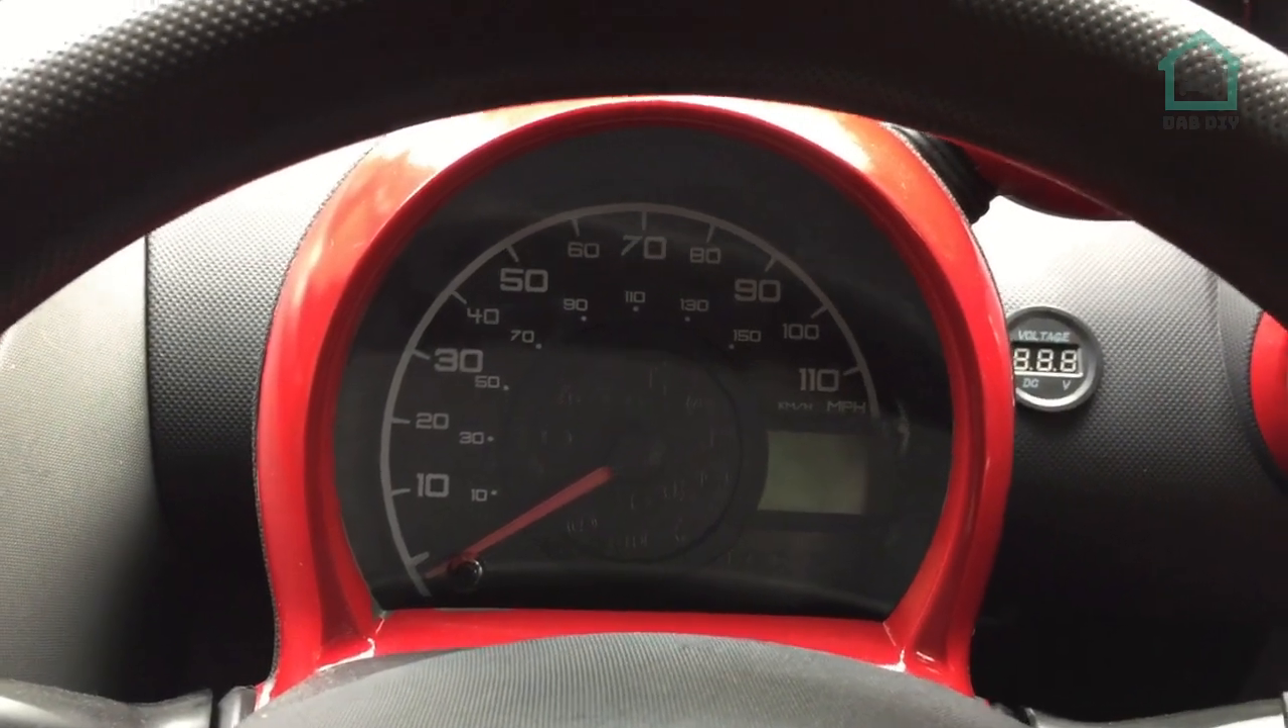We've got the speedometer and the clocks and things like that back in the car.